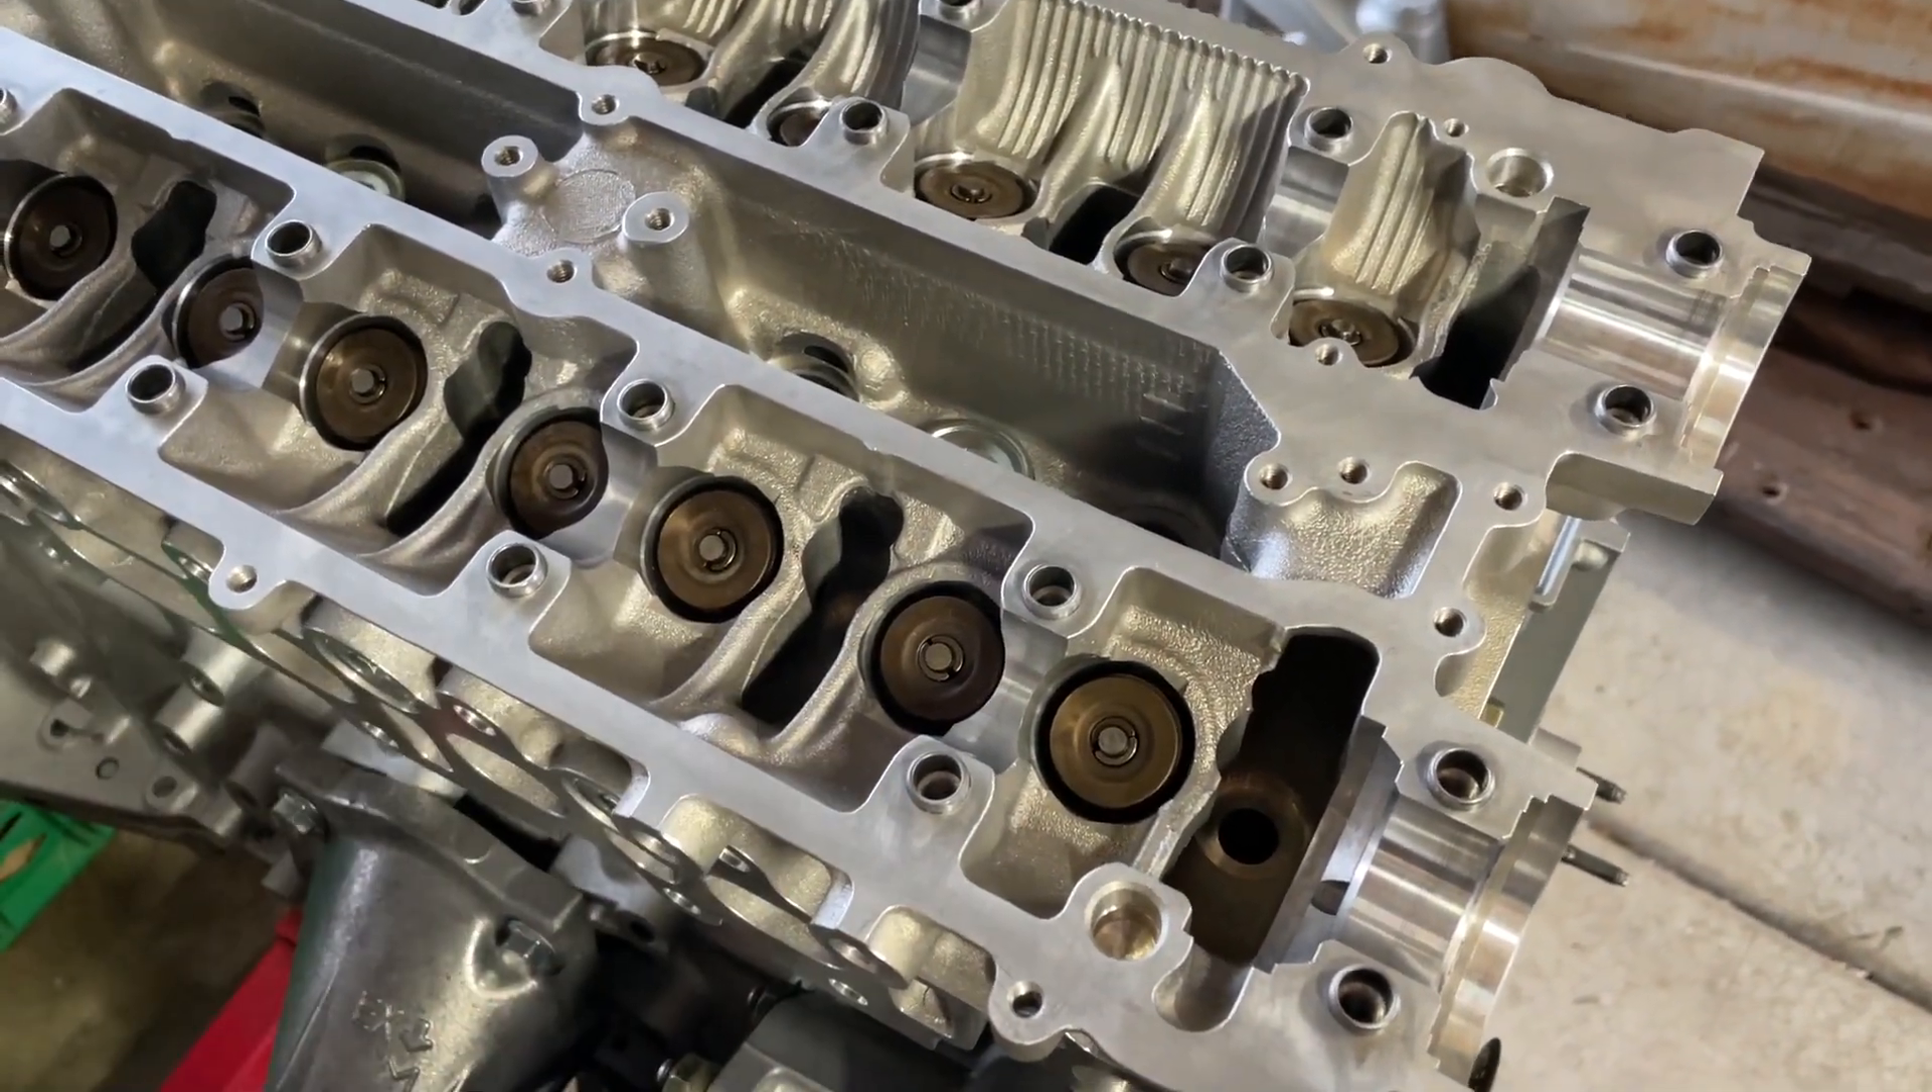So an eon later, we've got all the valves, springs, retainers, keepers, all that good stuff in here.